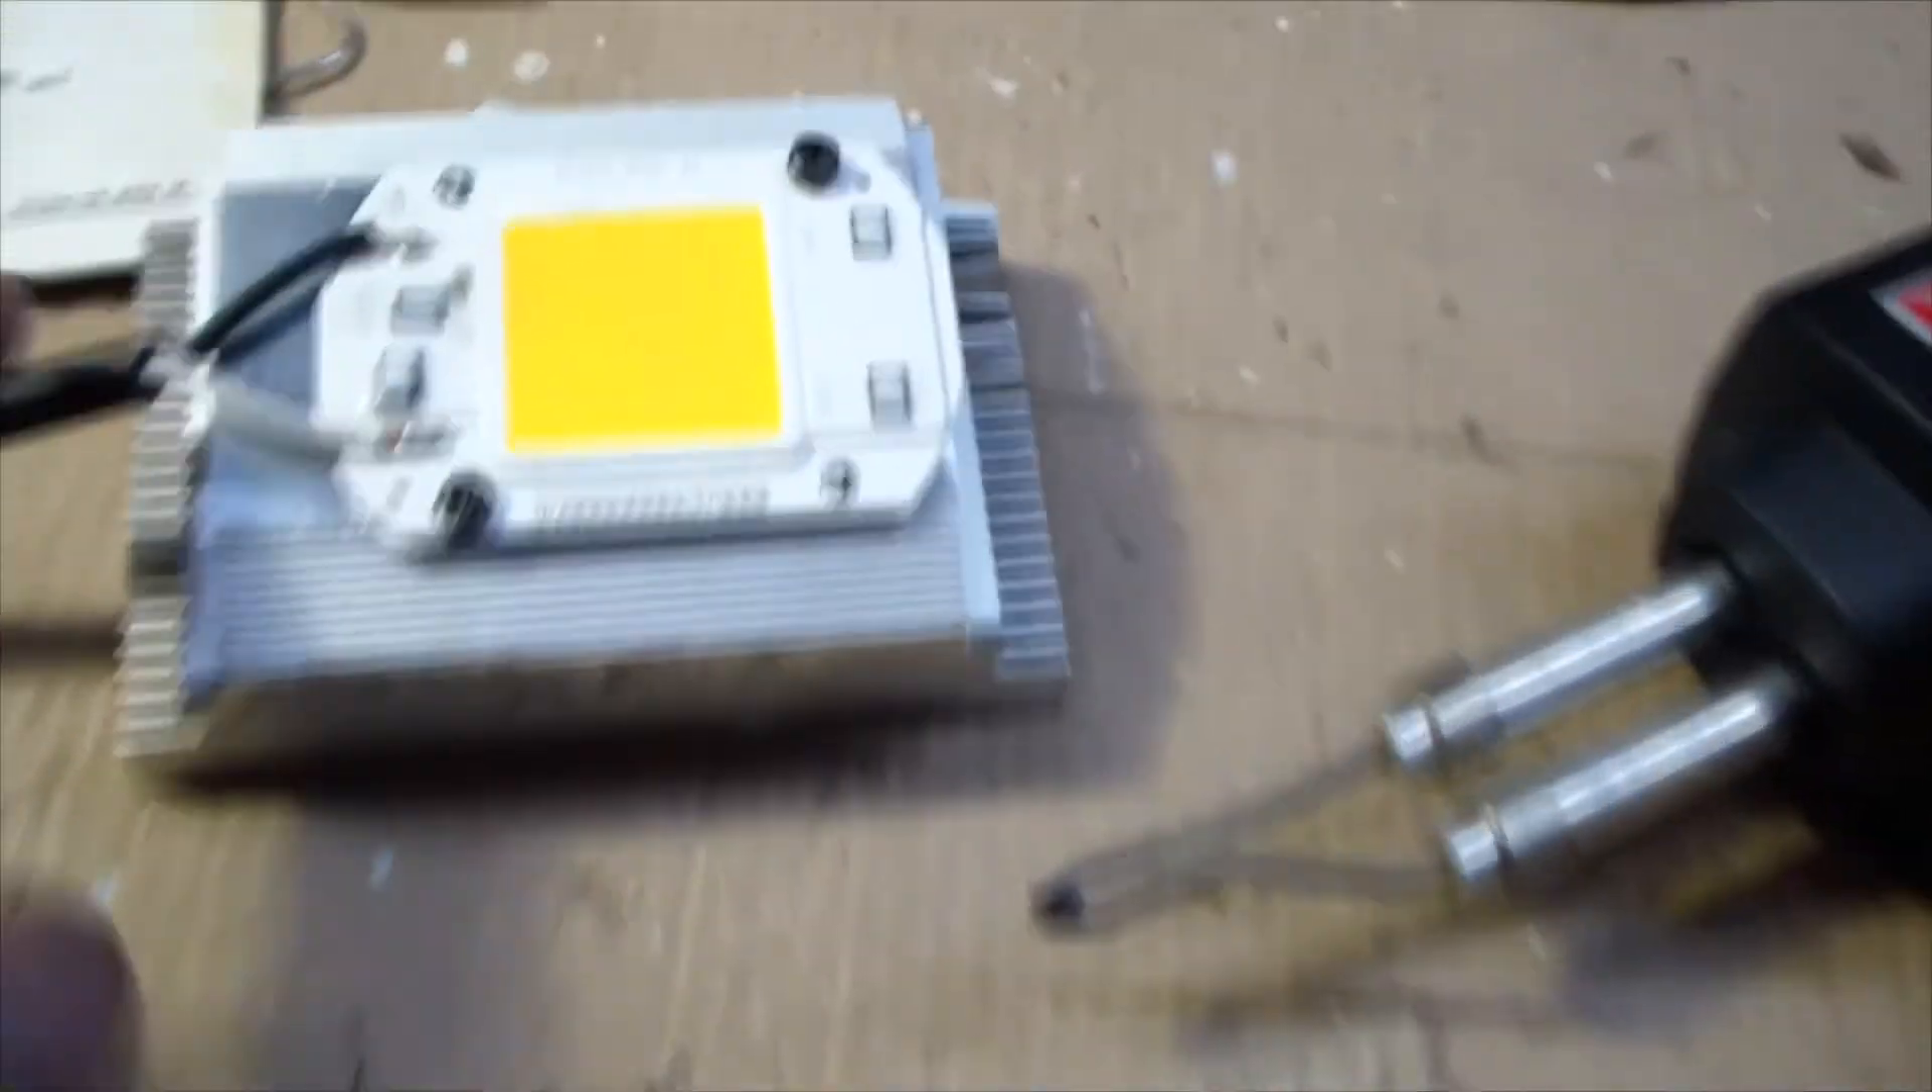I drilled some holes in the heat sink and screwed down the LED module to the heat sink.